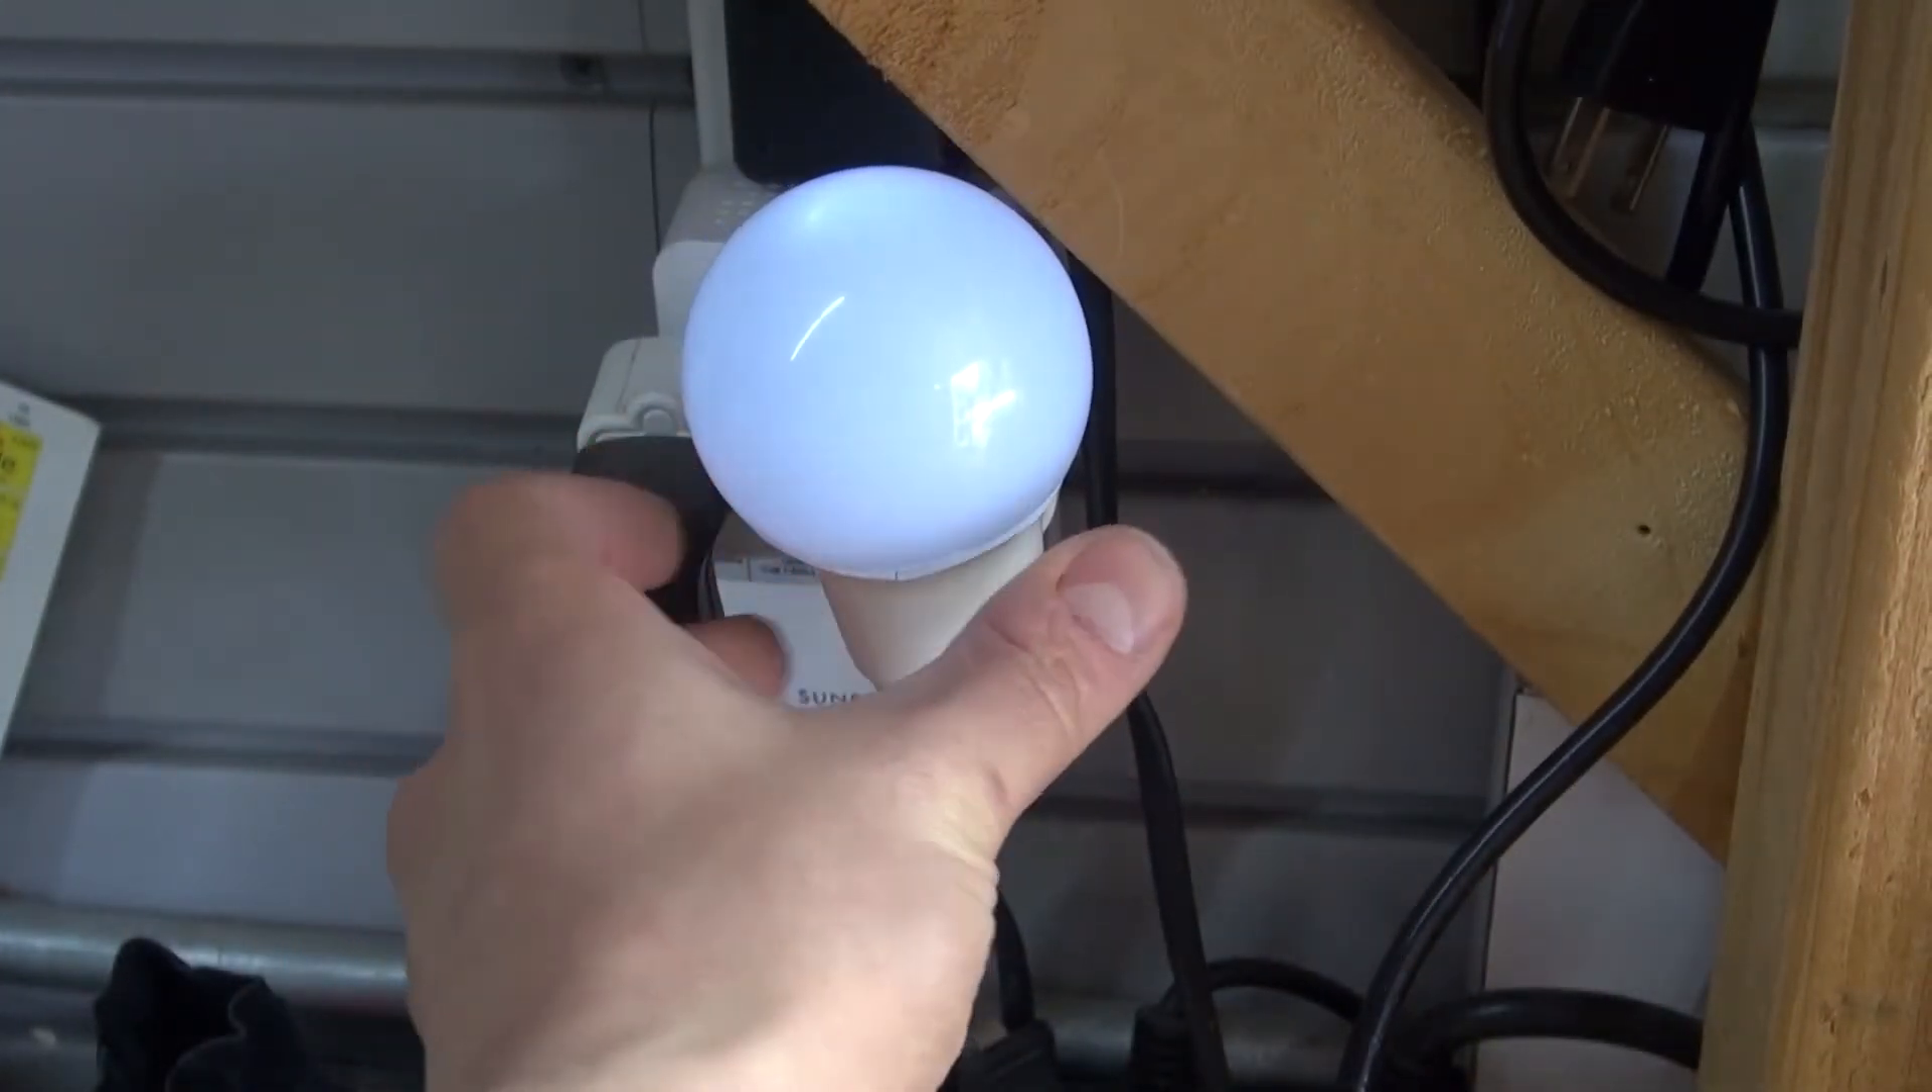Put the globe back on, plug it in. And there, that looks a lot better.